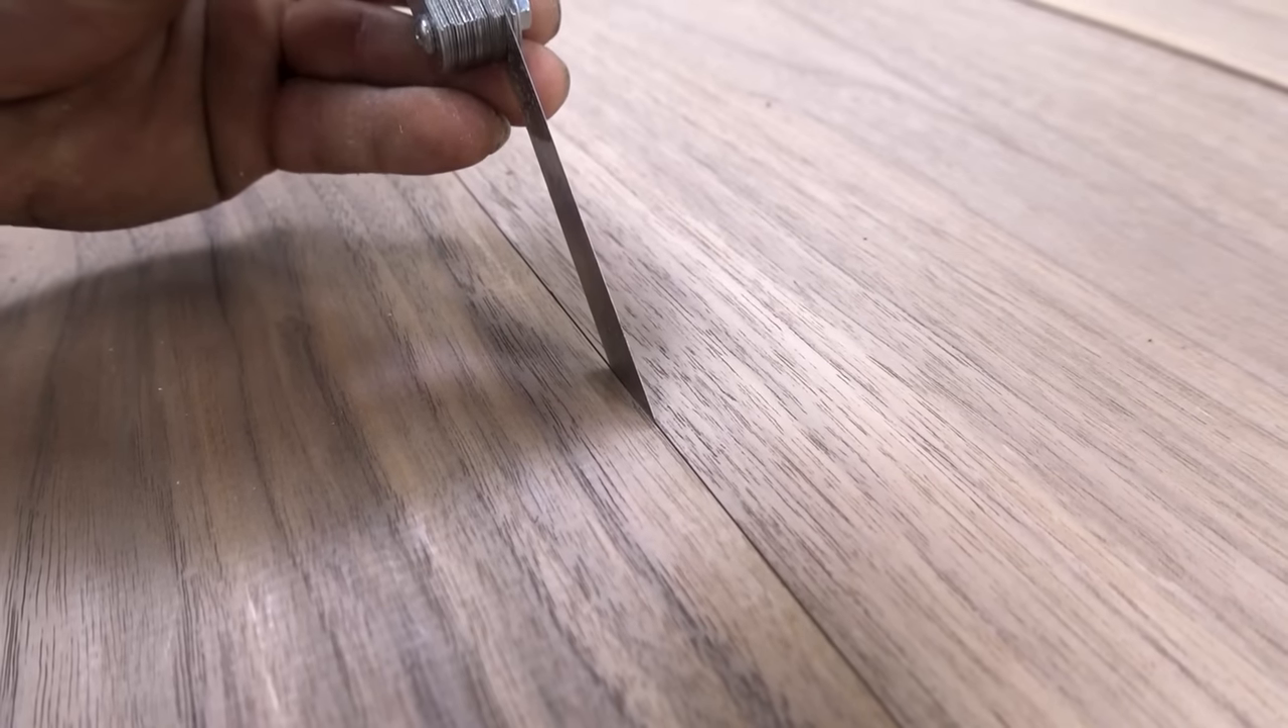These do need one last pass on the joiner with the inside-outside method because I can still fit a feeler gauge in some of the joints.